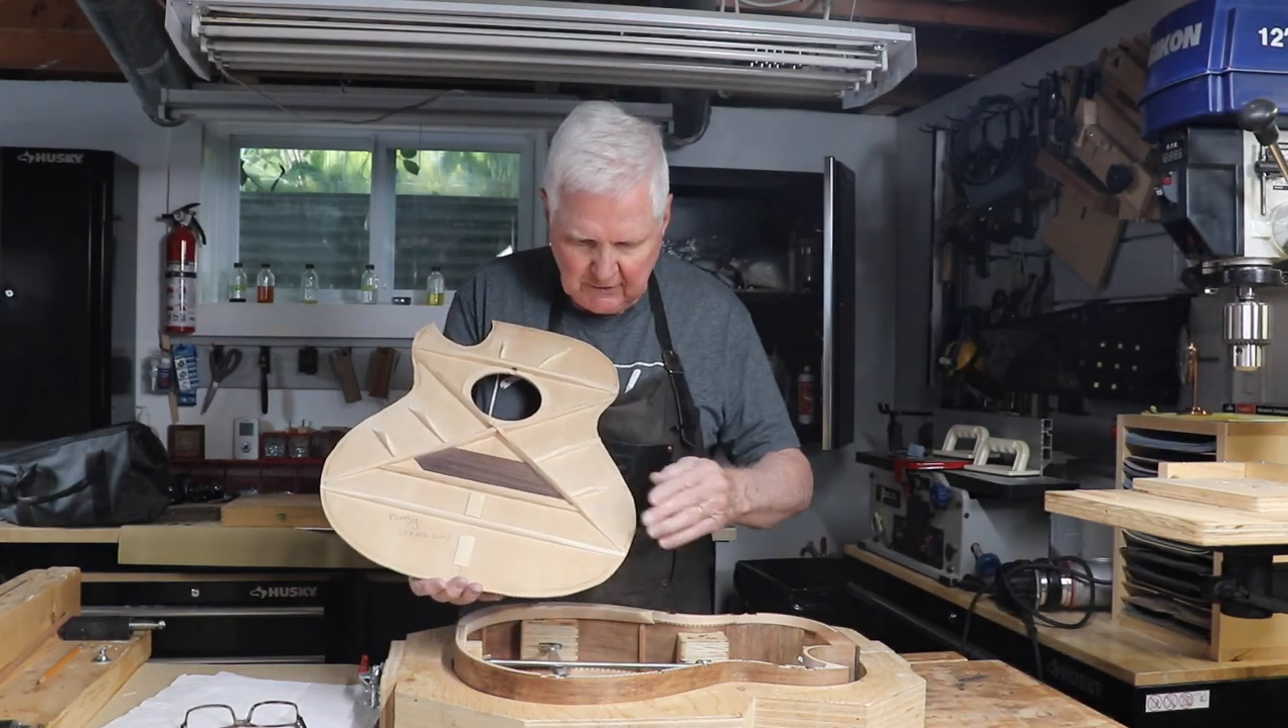All the bracing is cut, obviously glued in place, thinned down on the ends.